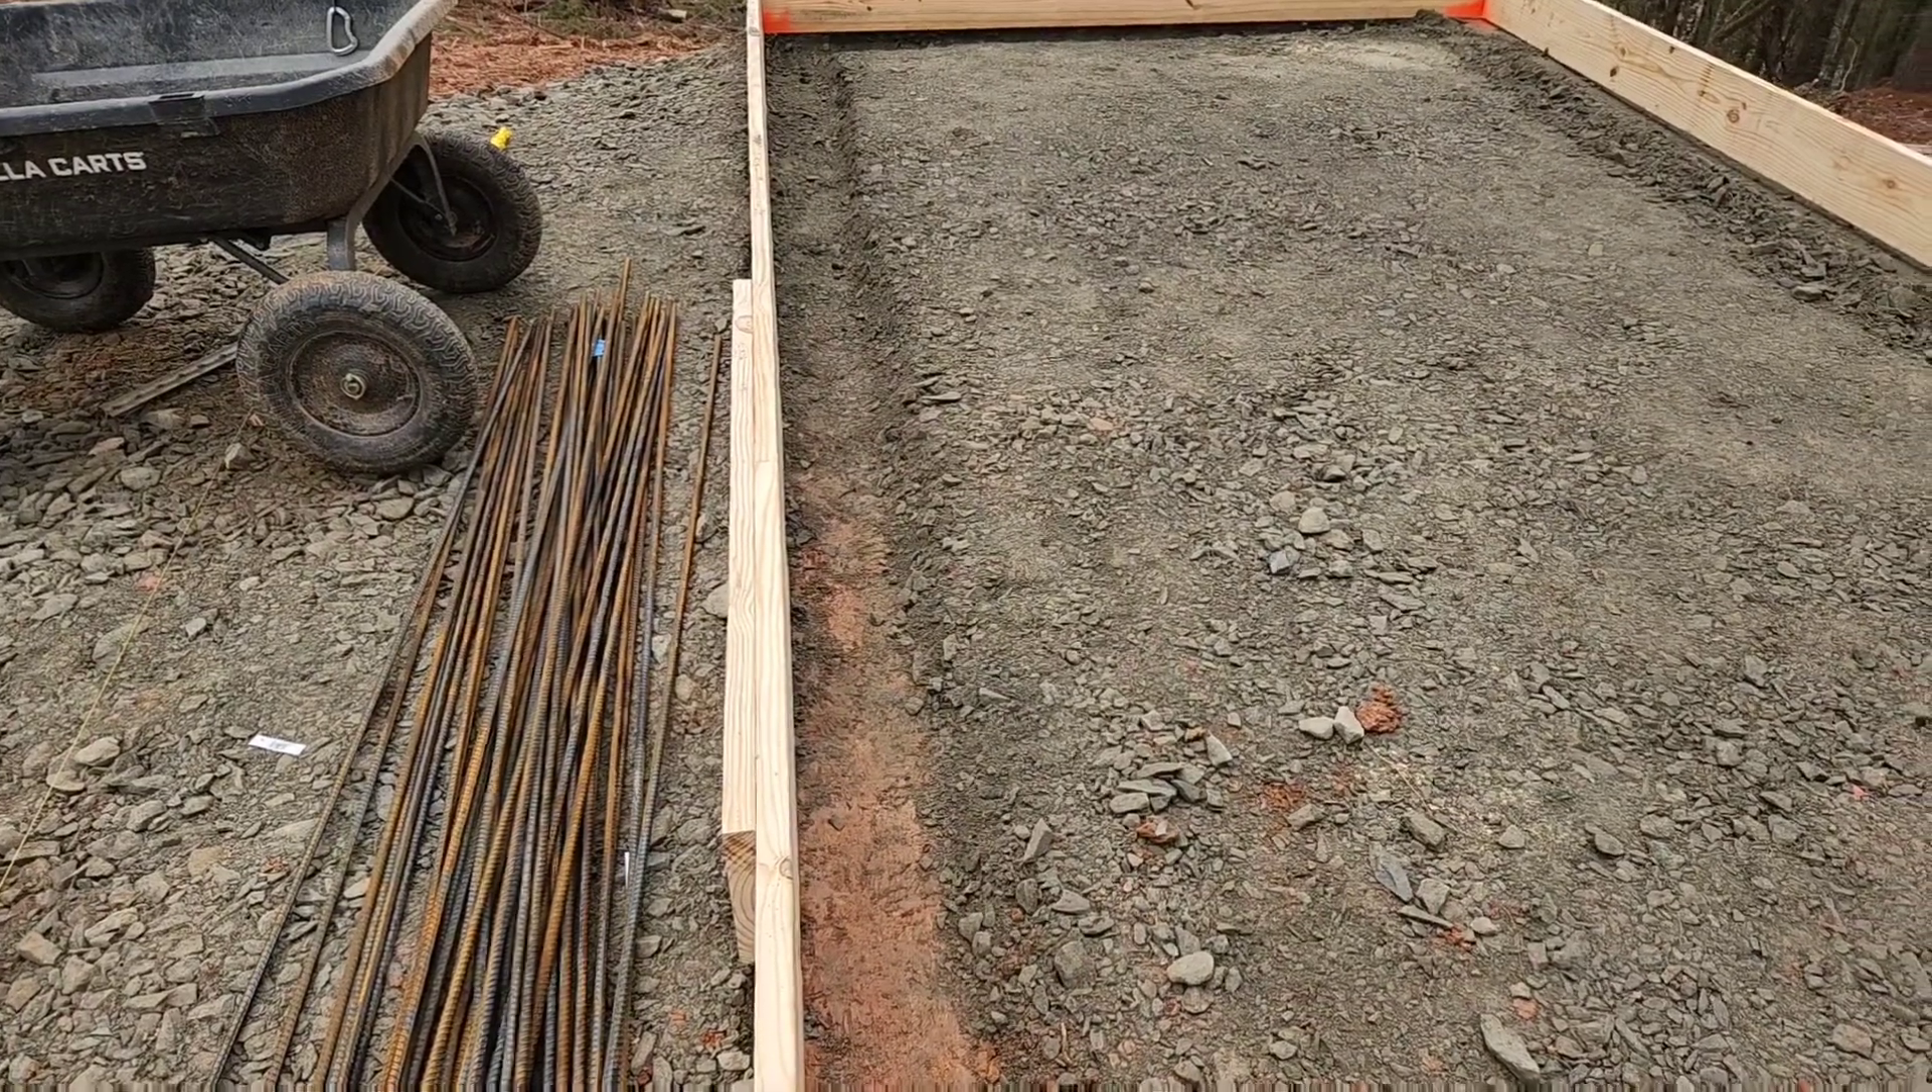I got a bunch of rebar here I've got to get tied up, set in place, and then yeah, then we'll be good to go.